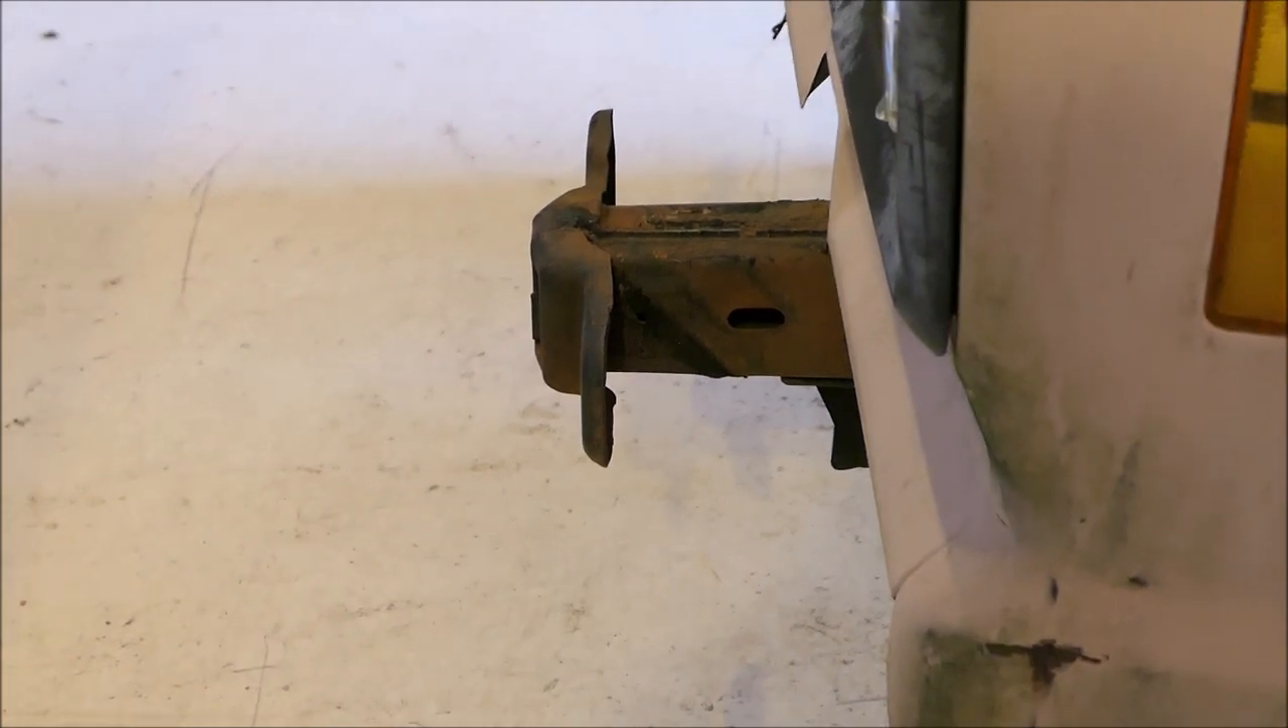See the frame right here in the front is sticking out way too far.